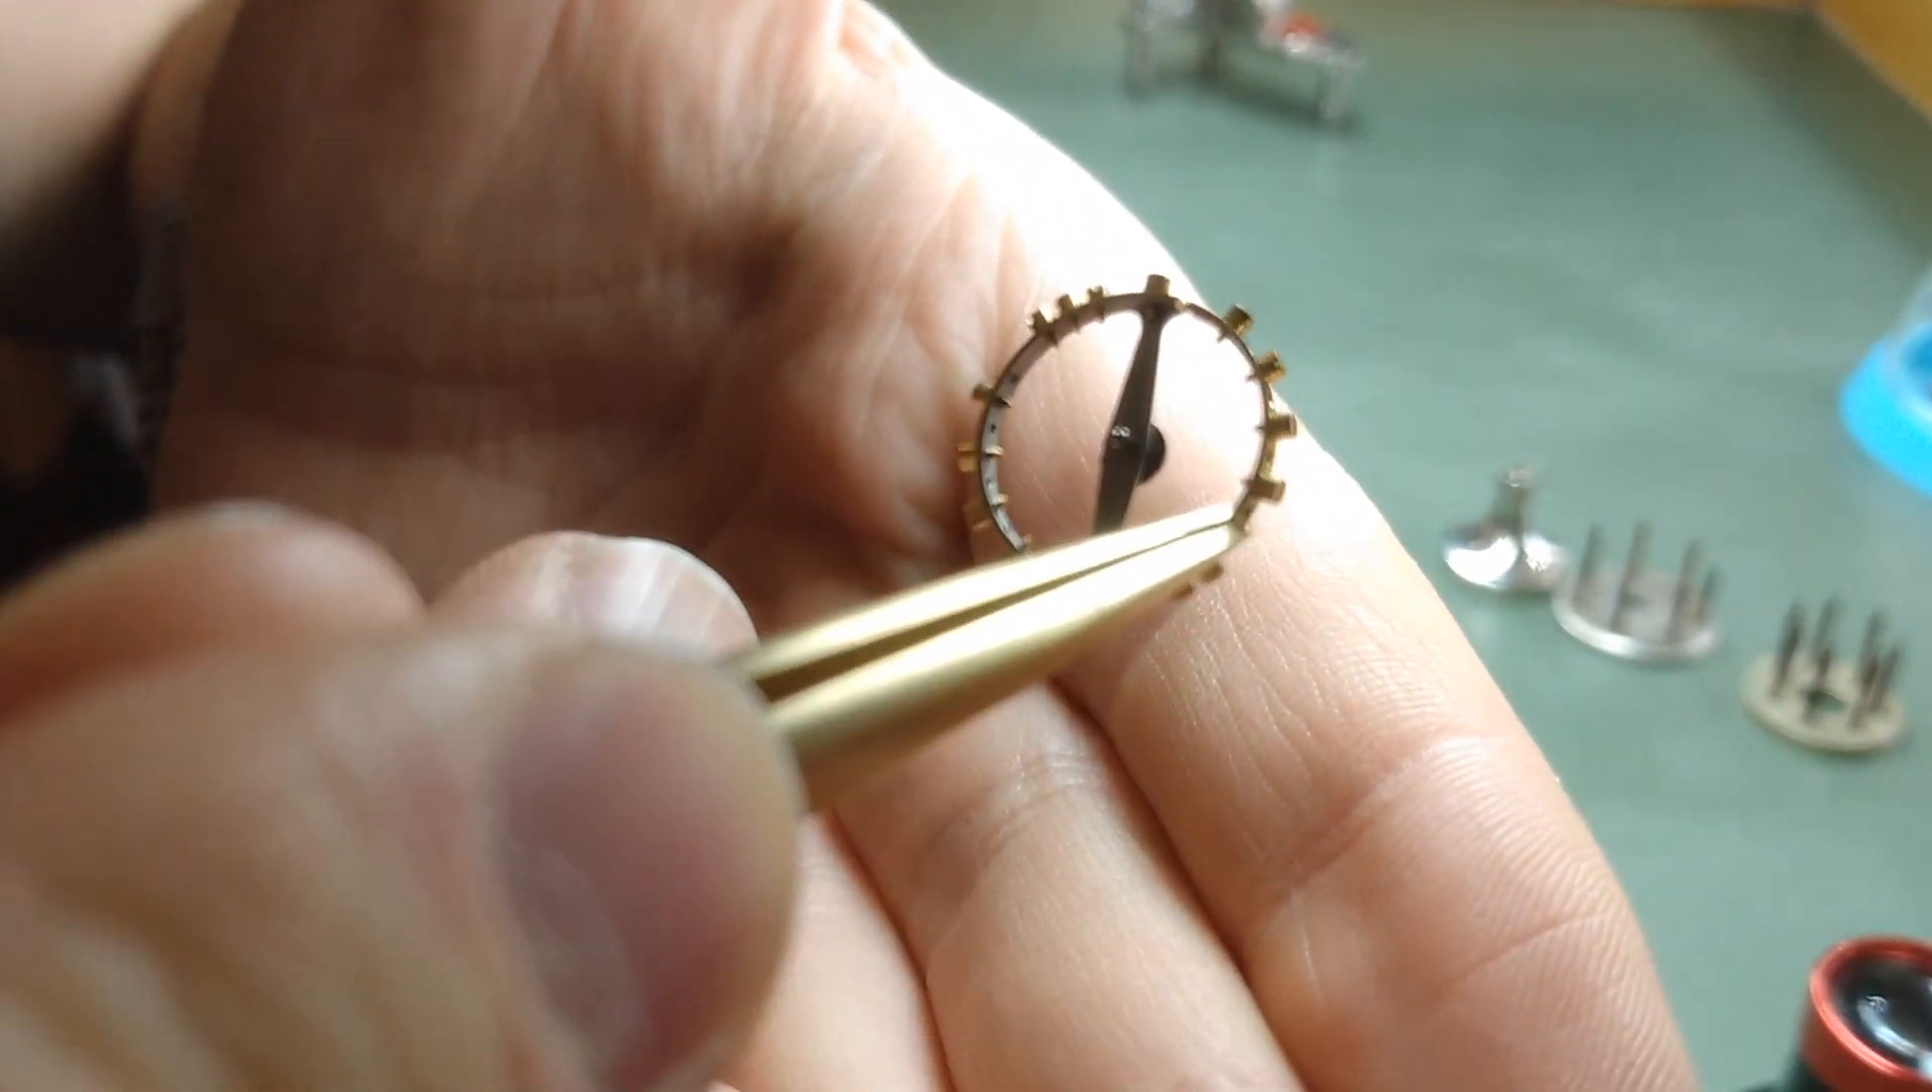So there's my balance wheel without the hairspring.